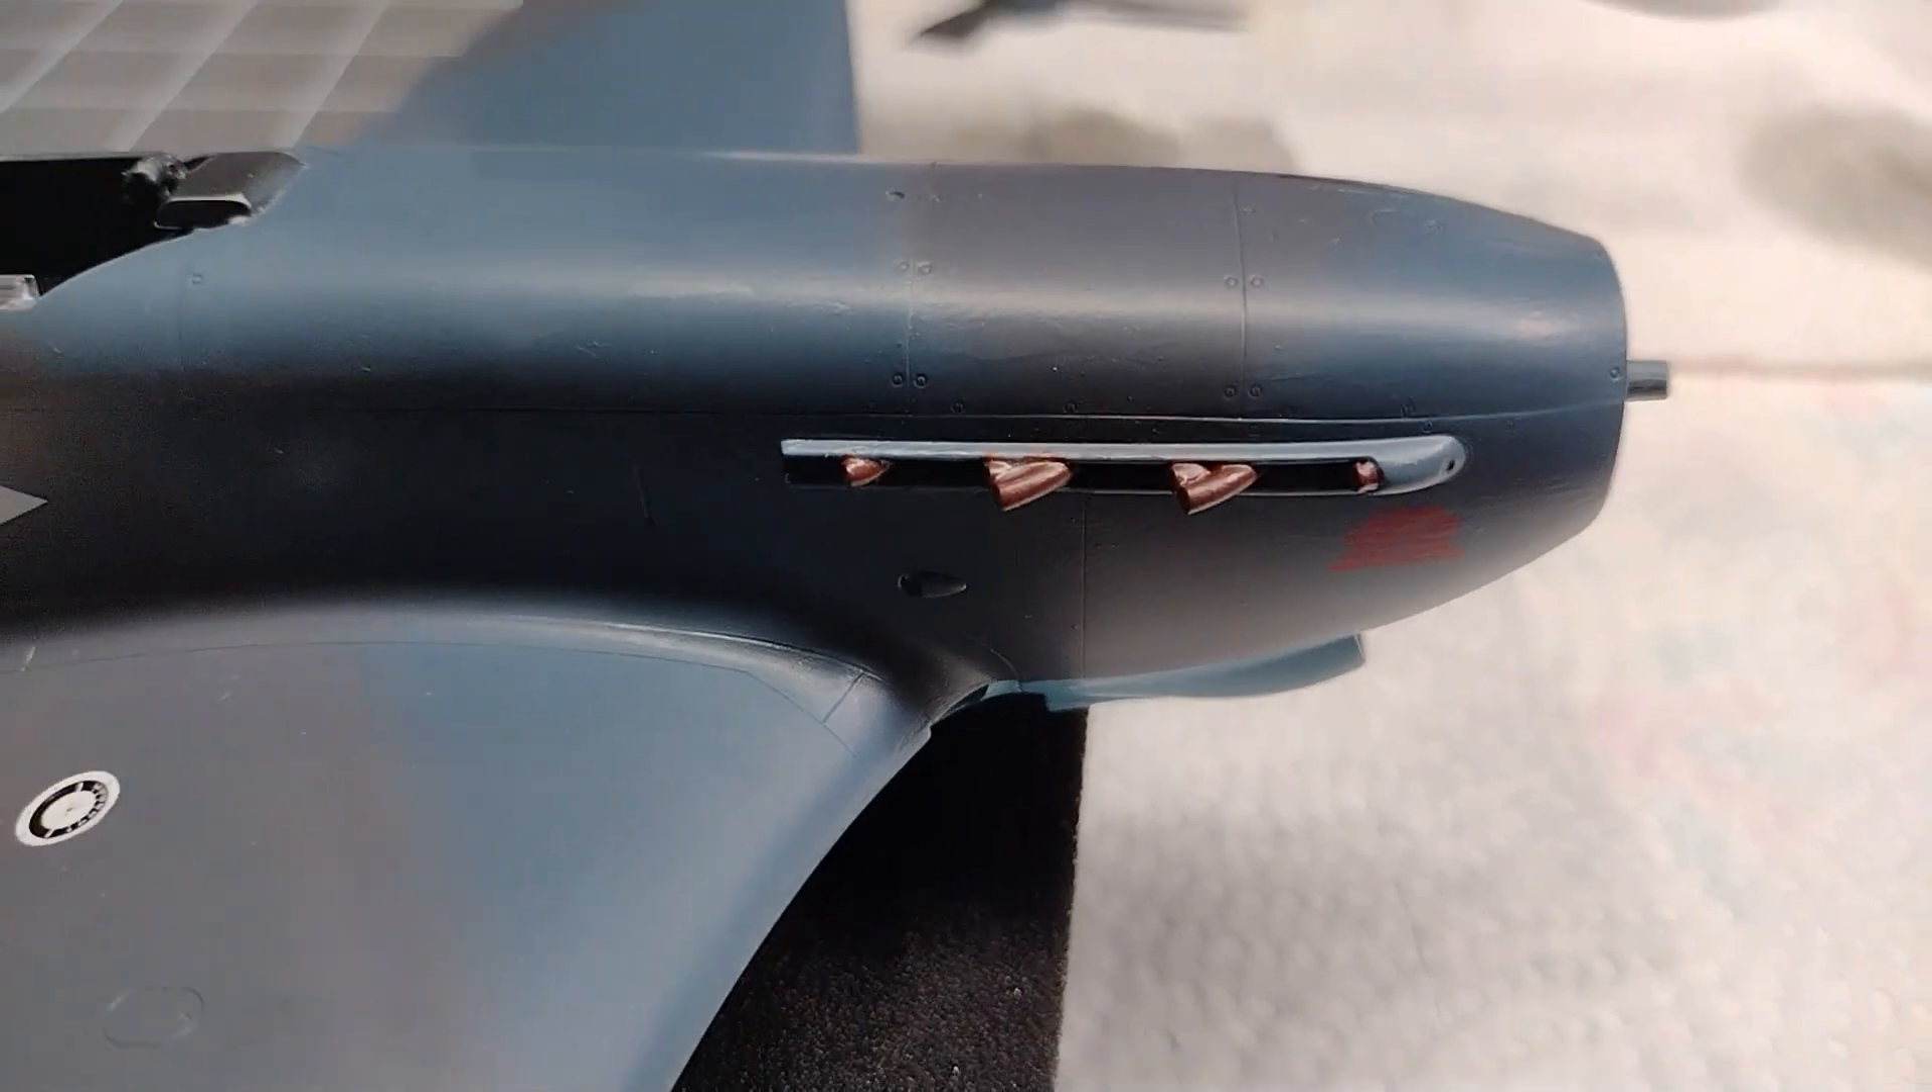I elected to have the engine cover uh put in the closed position so I didn't really build up the engine or anything like that.